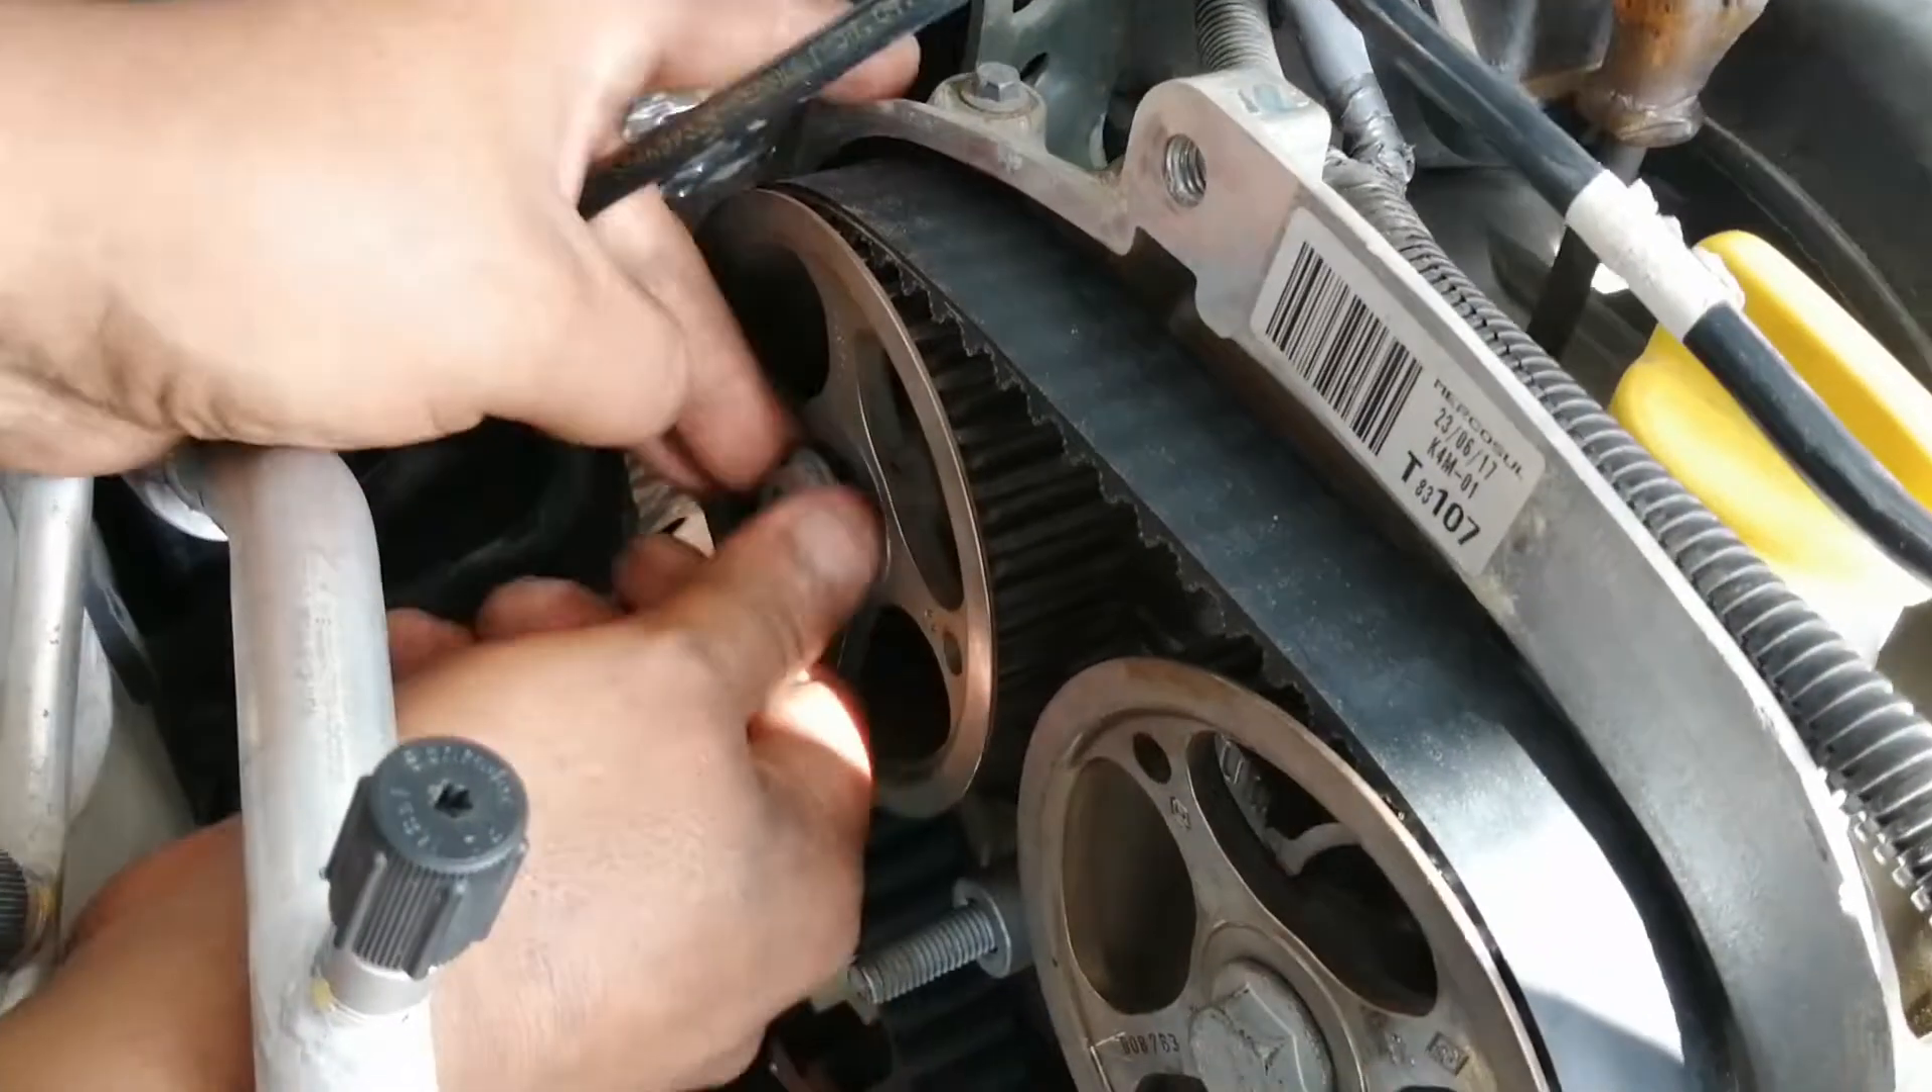Bueno amigos Ya colocamos nuestra banda.